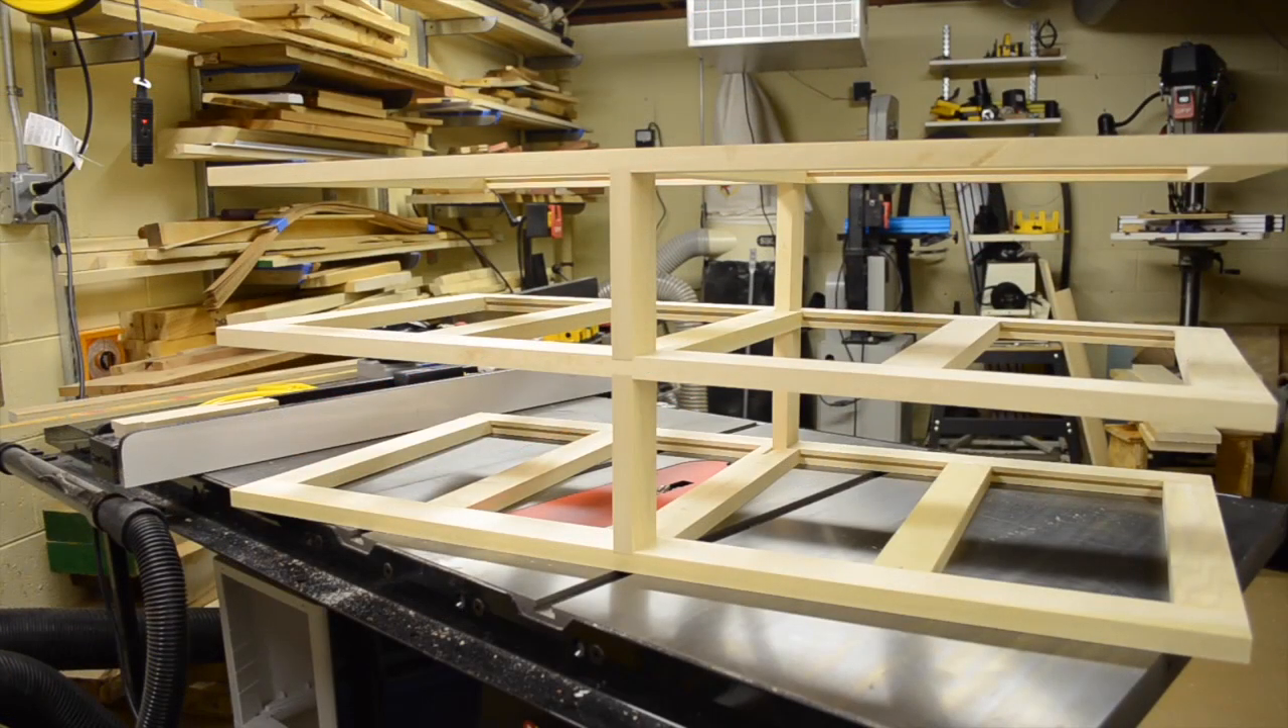And with all those dados done, here's the dry fit.